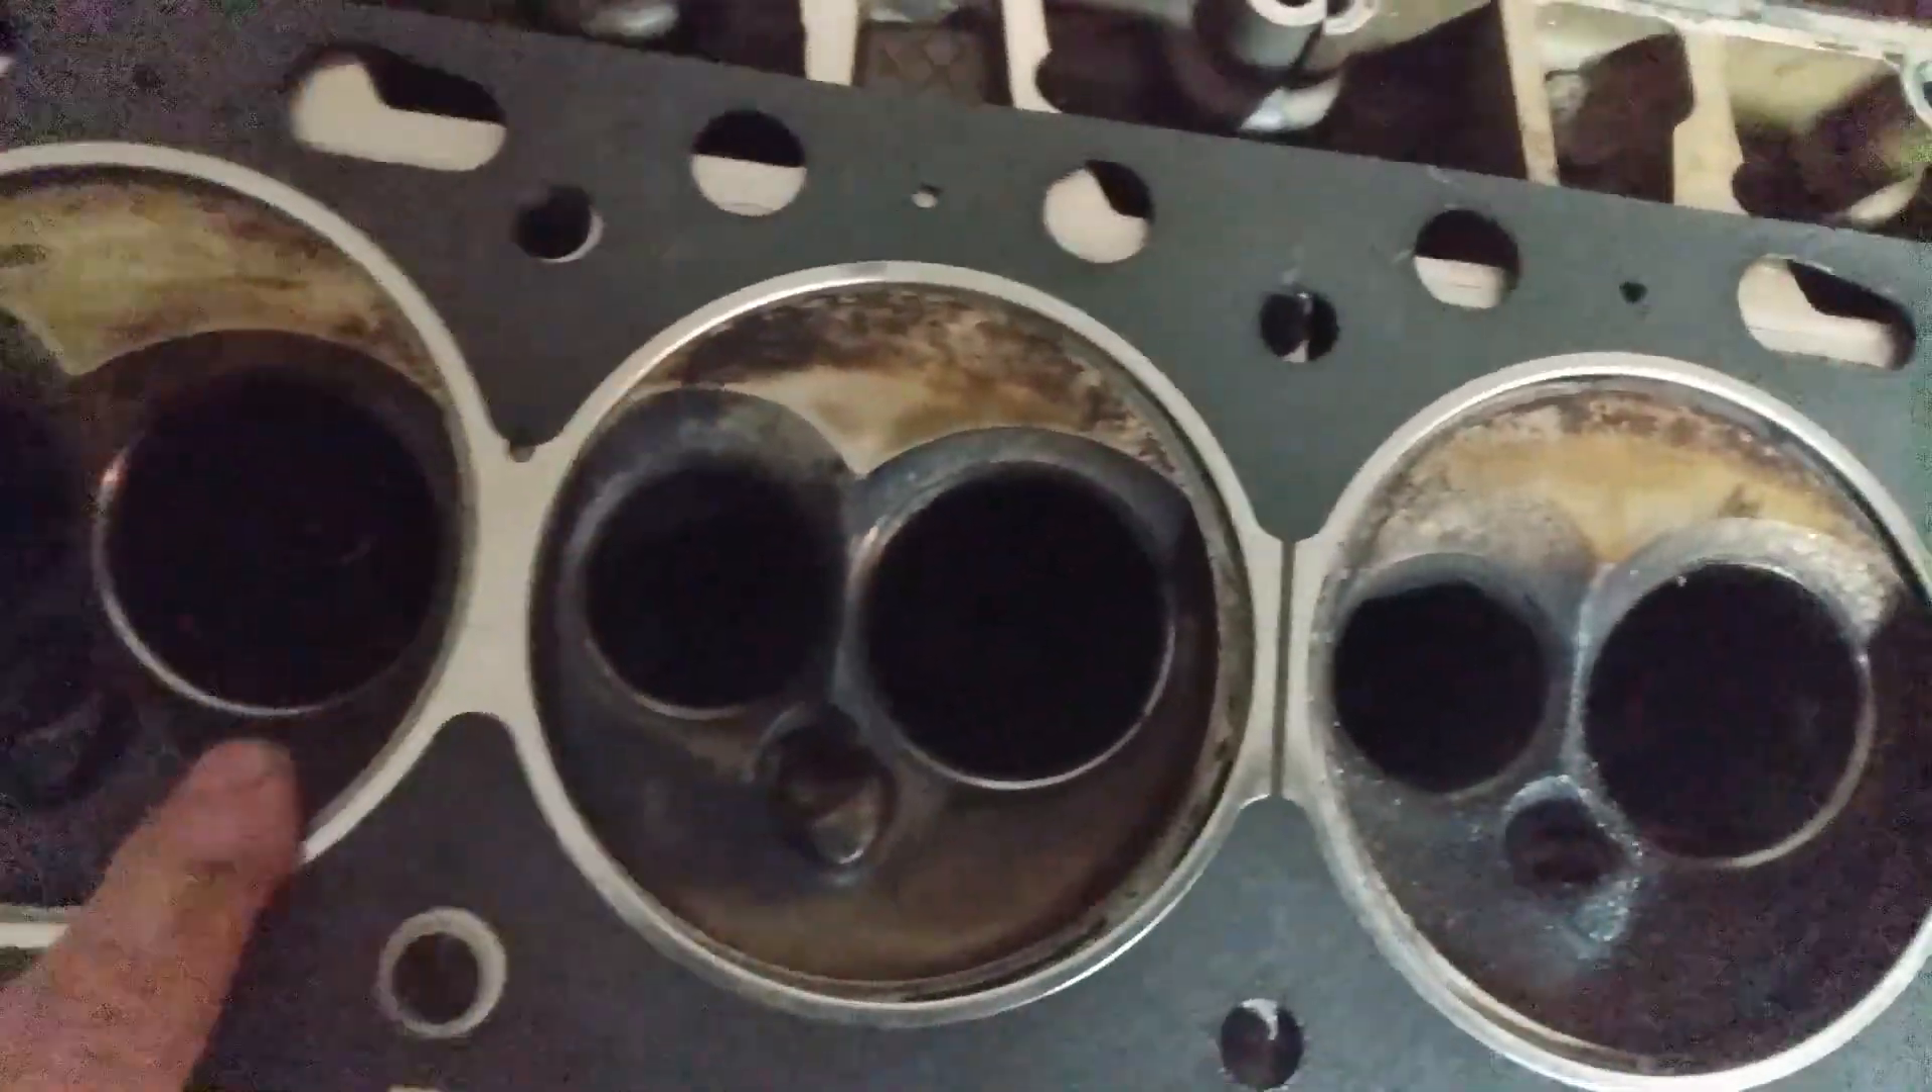And the gasket doesn't overhang any of the chamber anywhere.